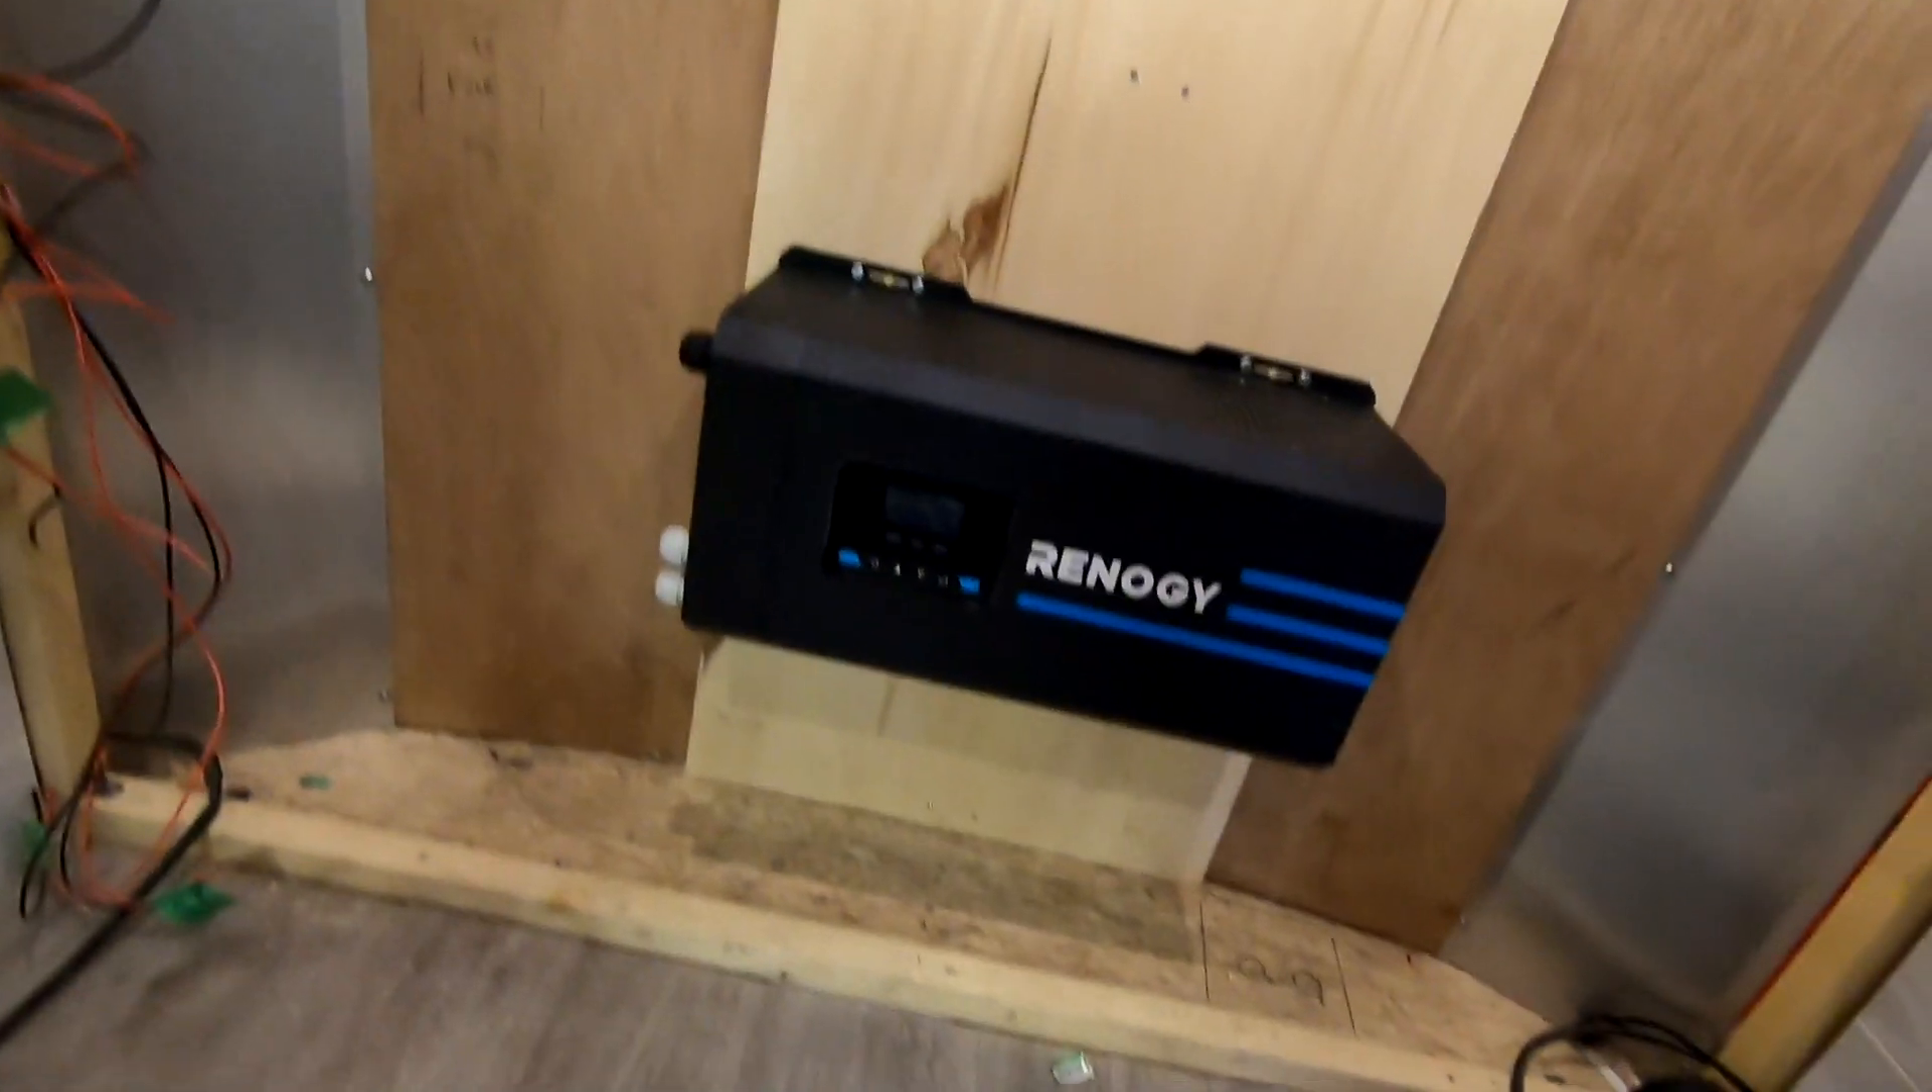Okay so that's the inverter installed. It's now freestanding.